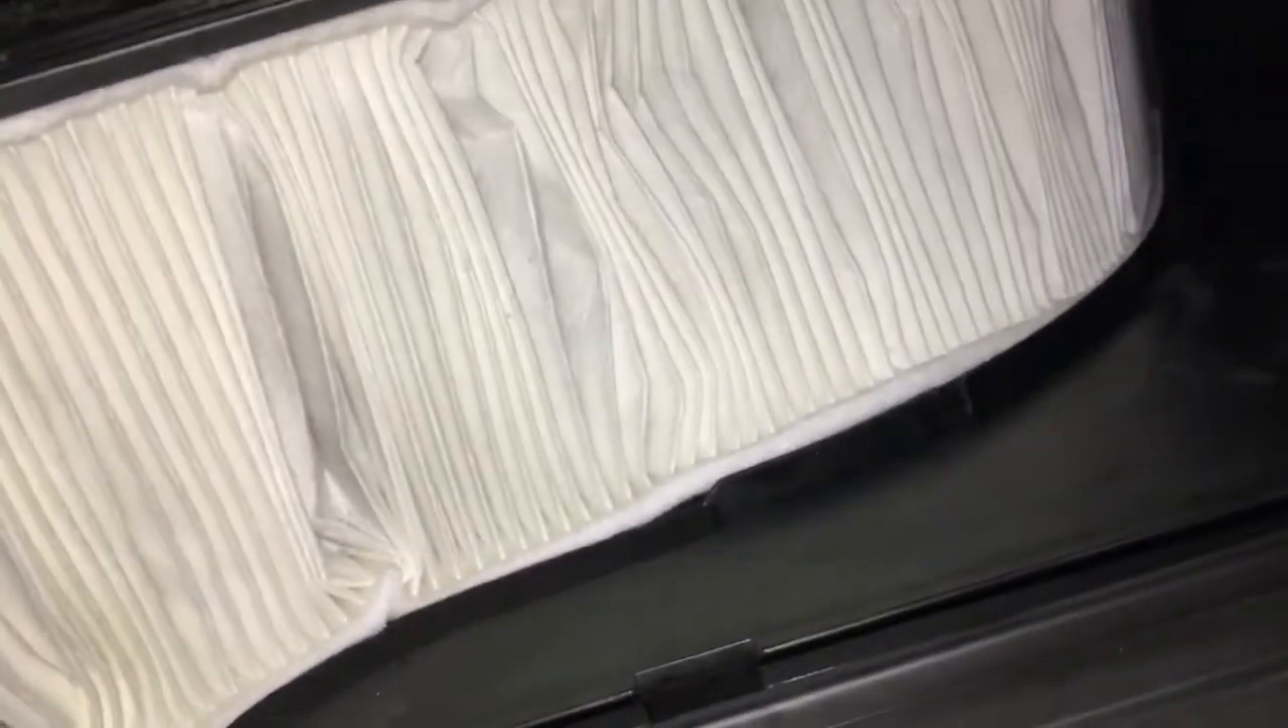So that is the new filter. So that is the new filter fitted in.